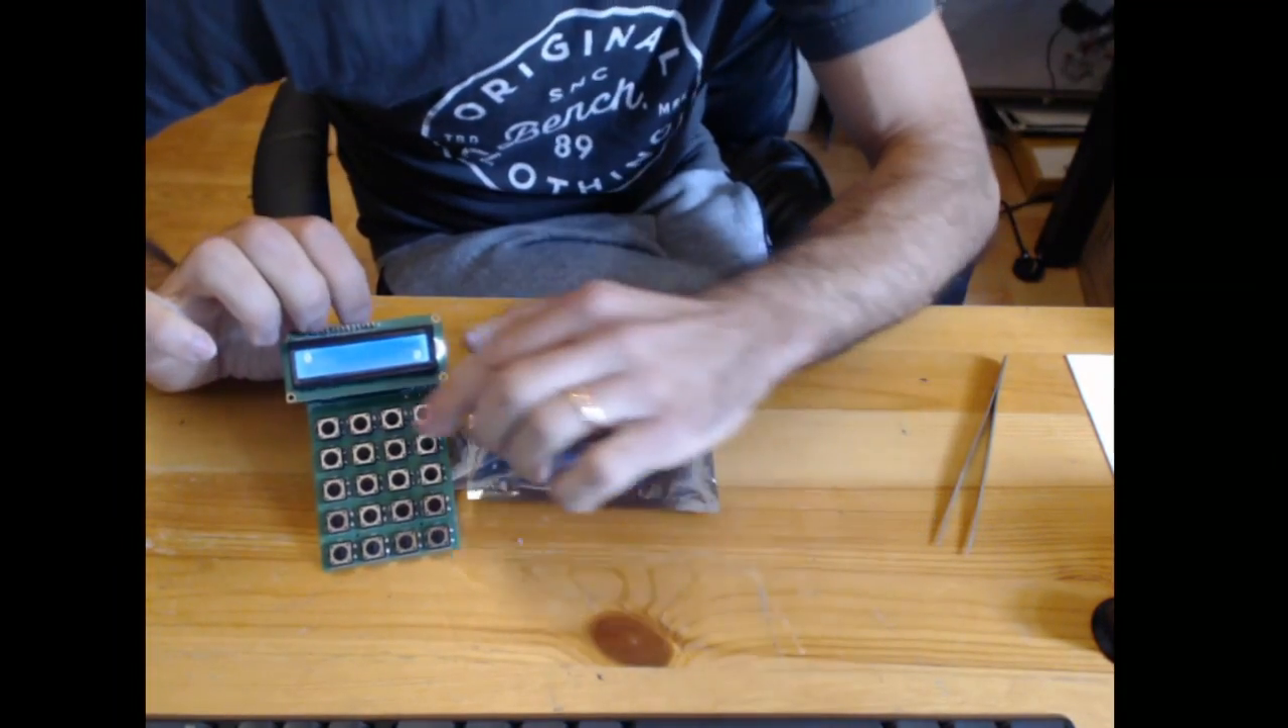Another one I did or I'm in the process of making is this calculator. Which I haven't got in the case yet.